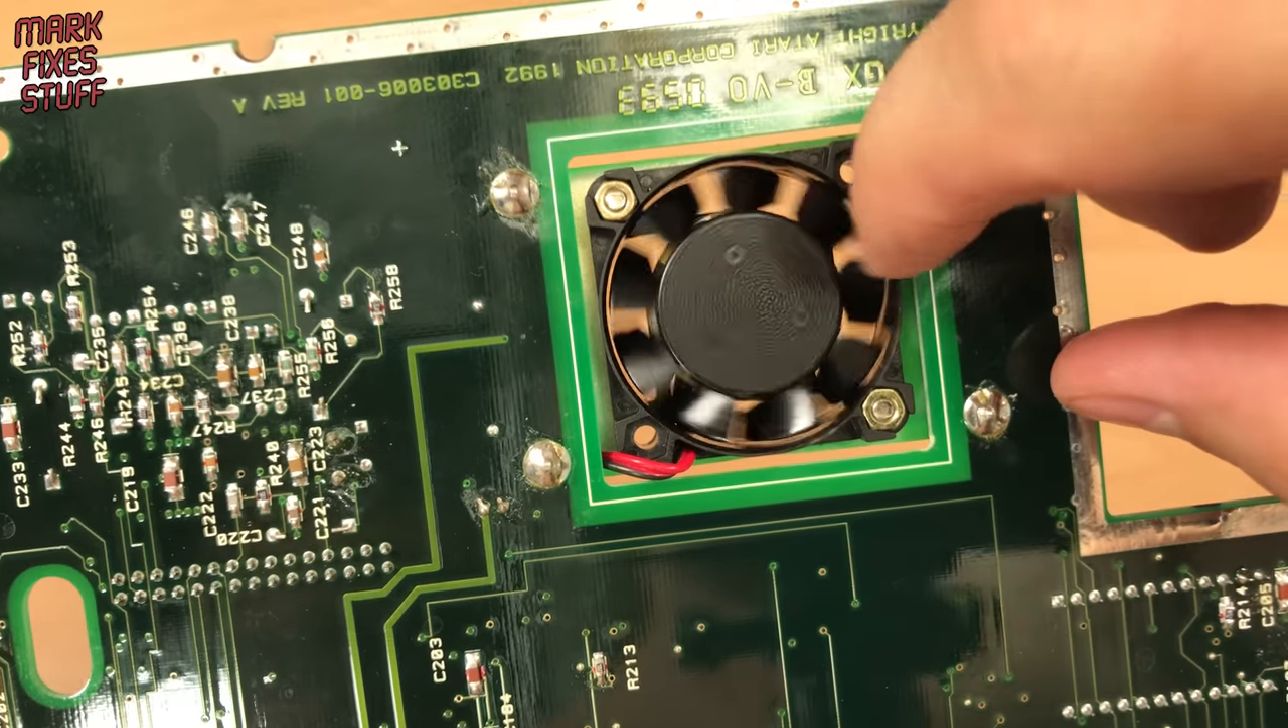The fan has been cleaned, polished and remounted in the board.